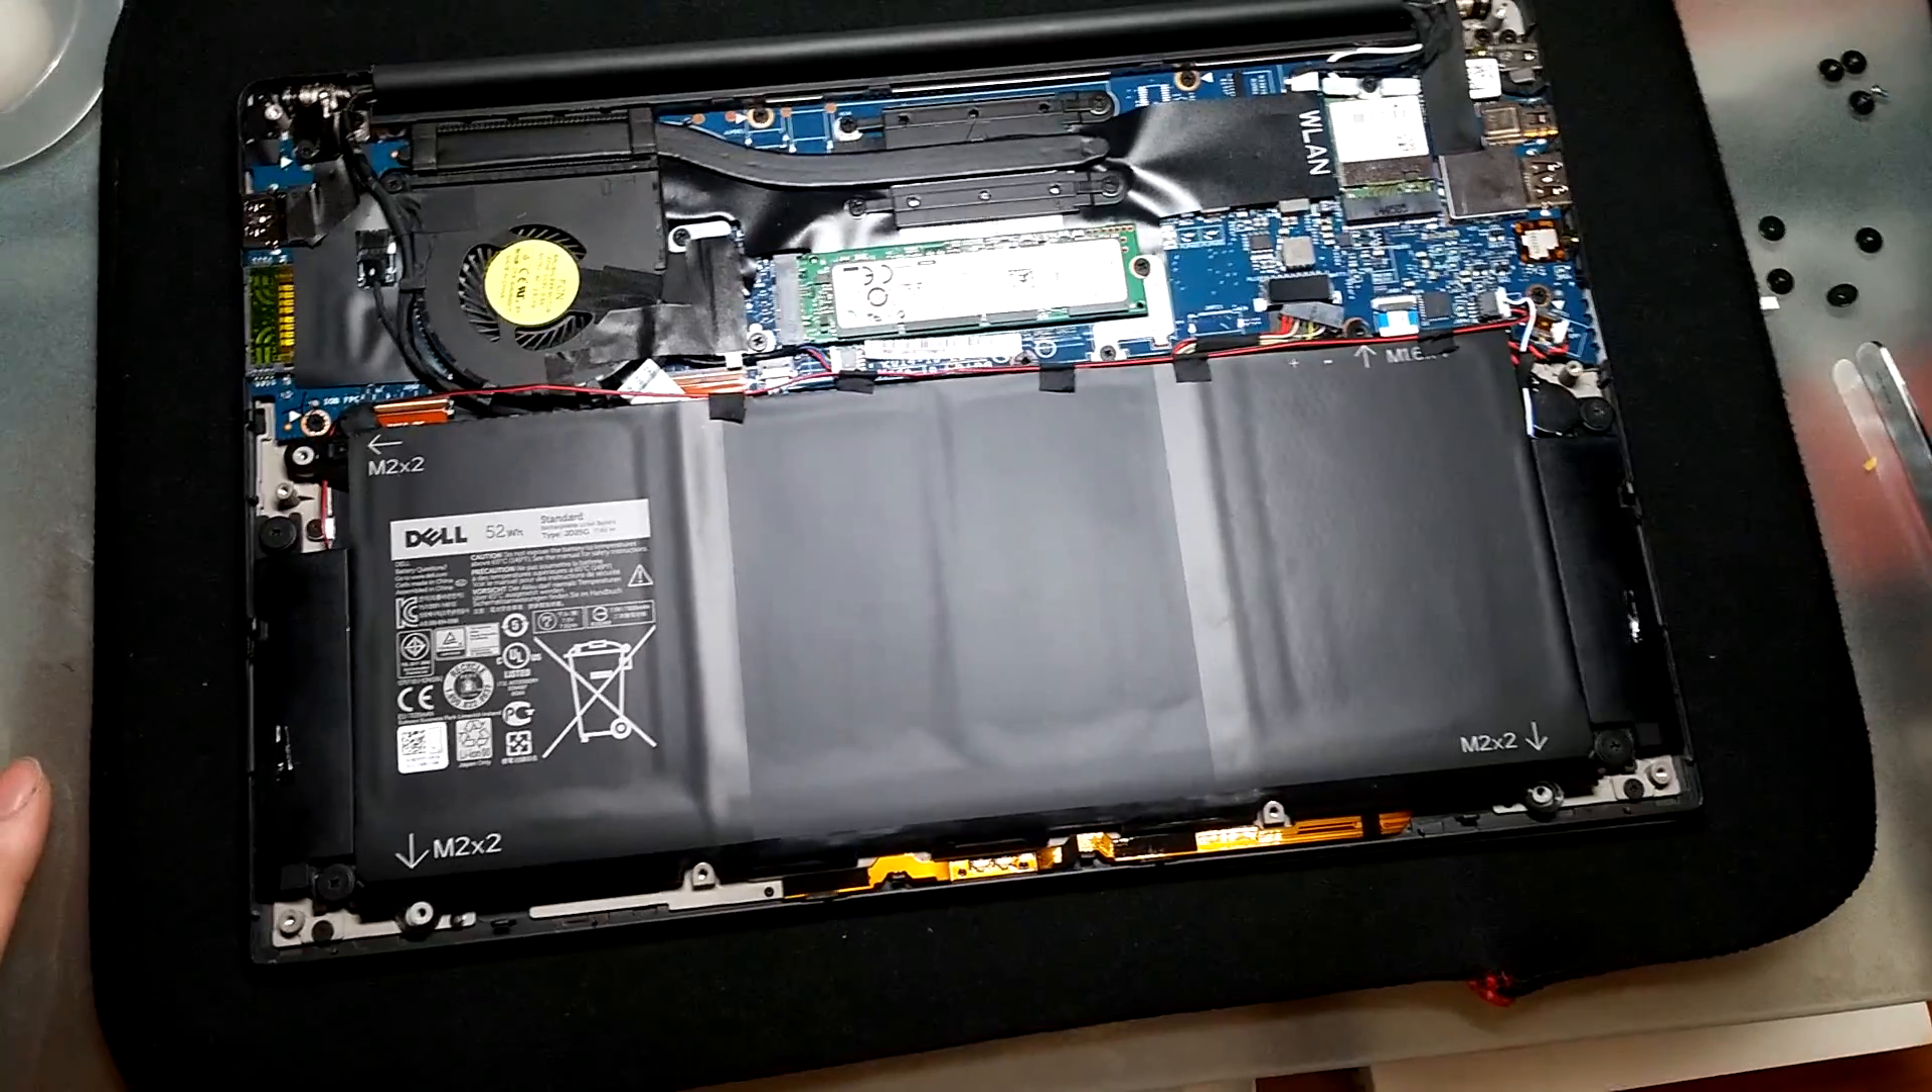And this is how it look like after the lid is removed.